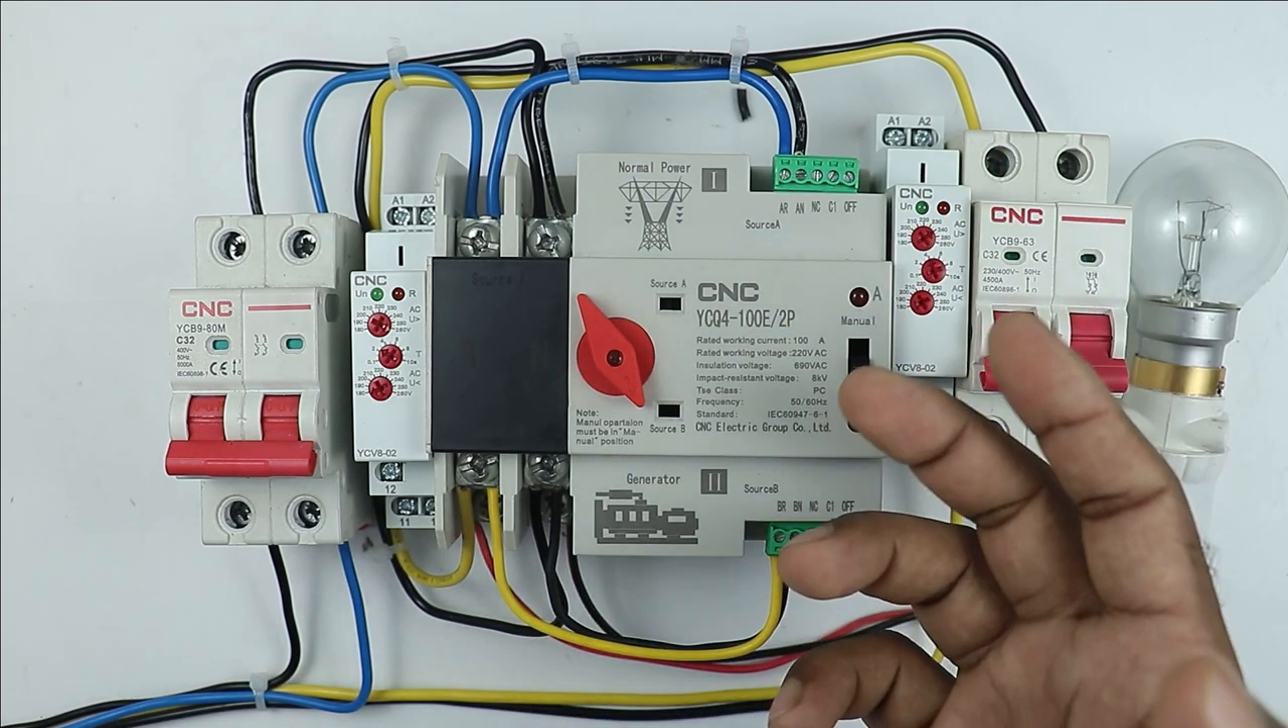This ATS I have now is already finished up with the power wiring.